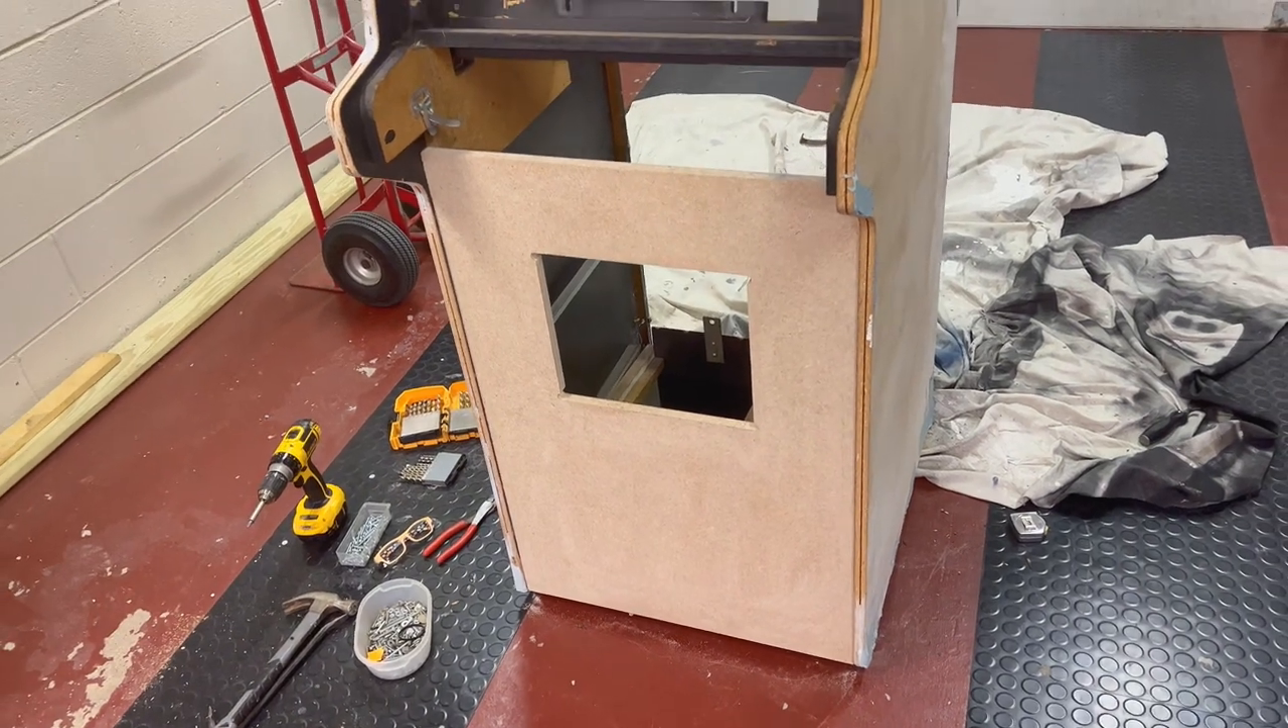All right, so I got the front panel on. That's looking good.